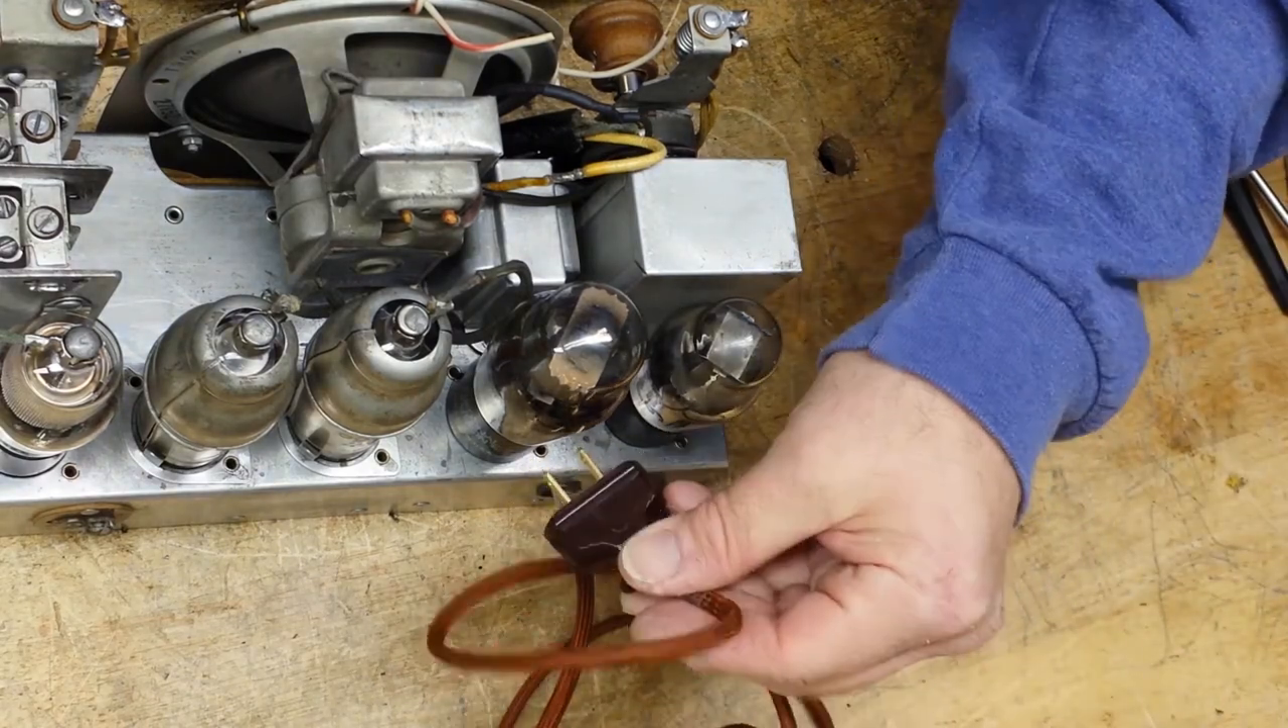And as you can see, I have installed a vintage plug on here.